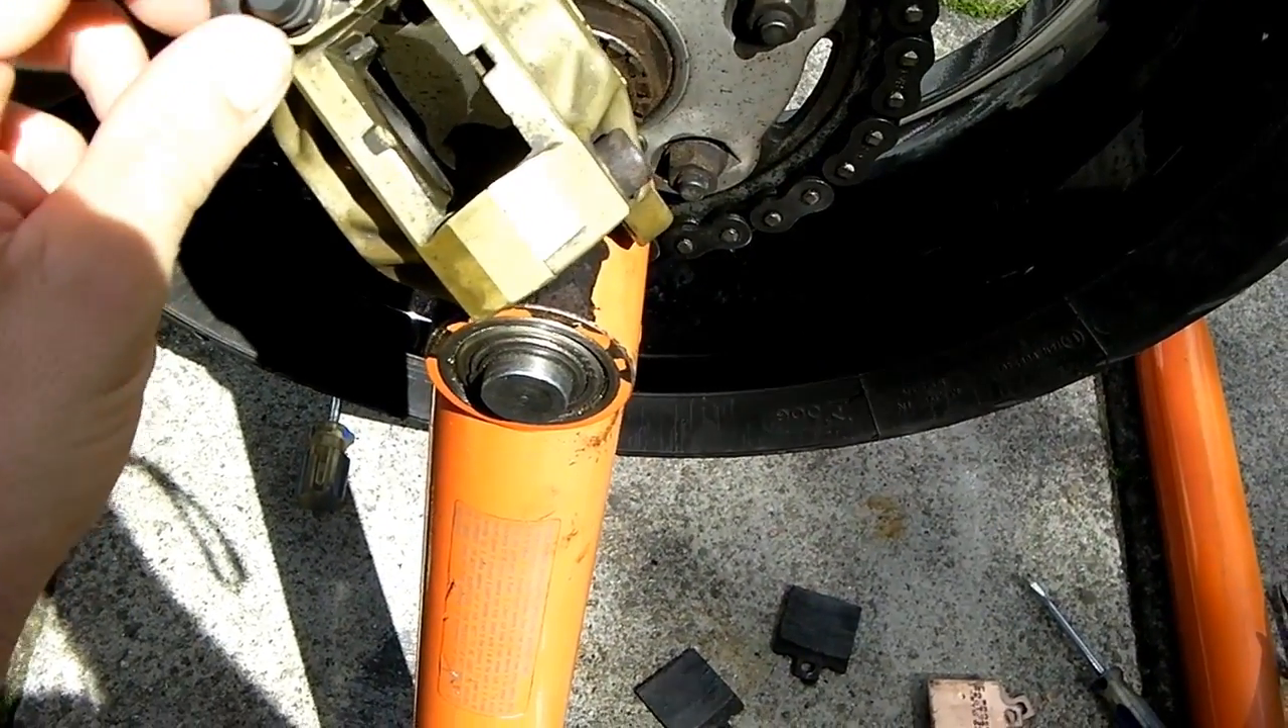As you can see the caliper's off now.